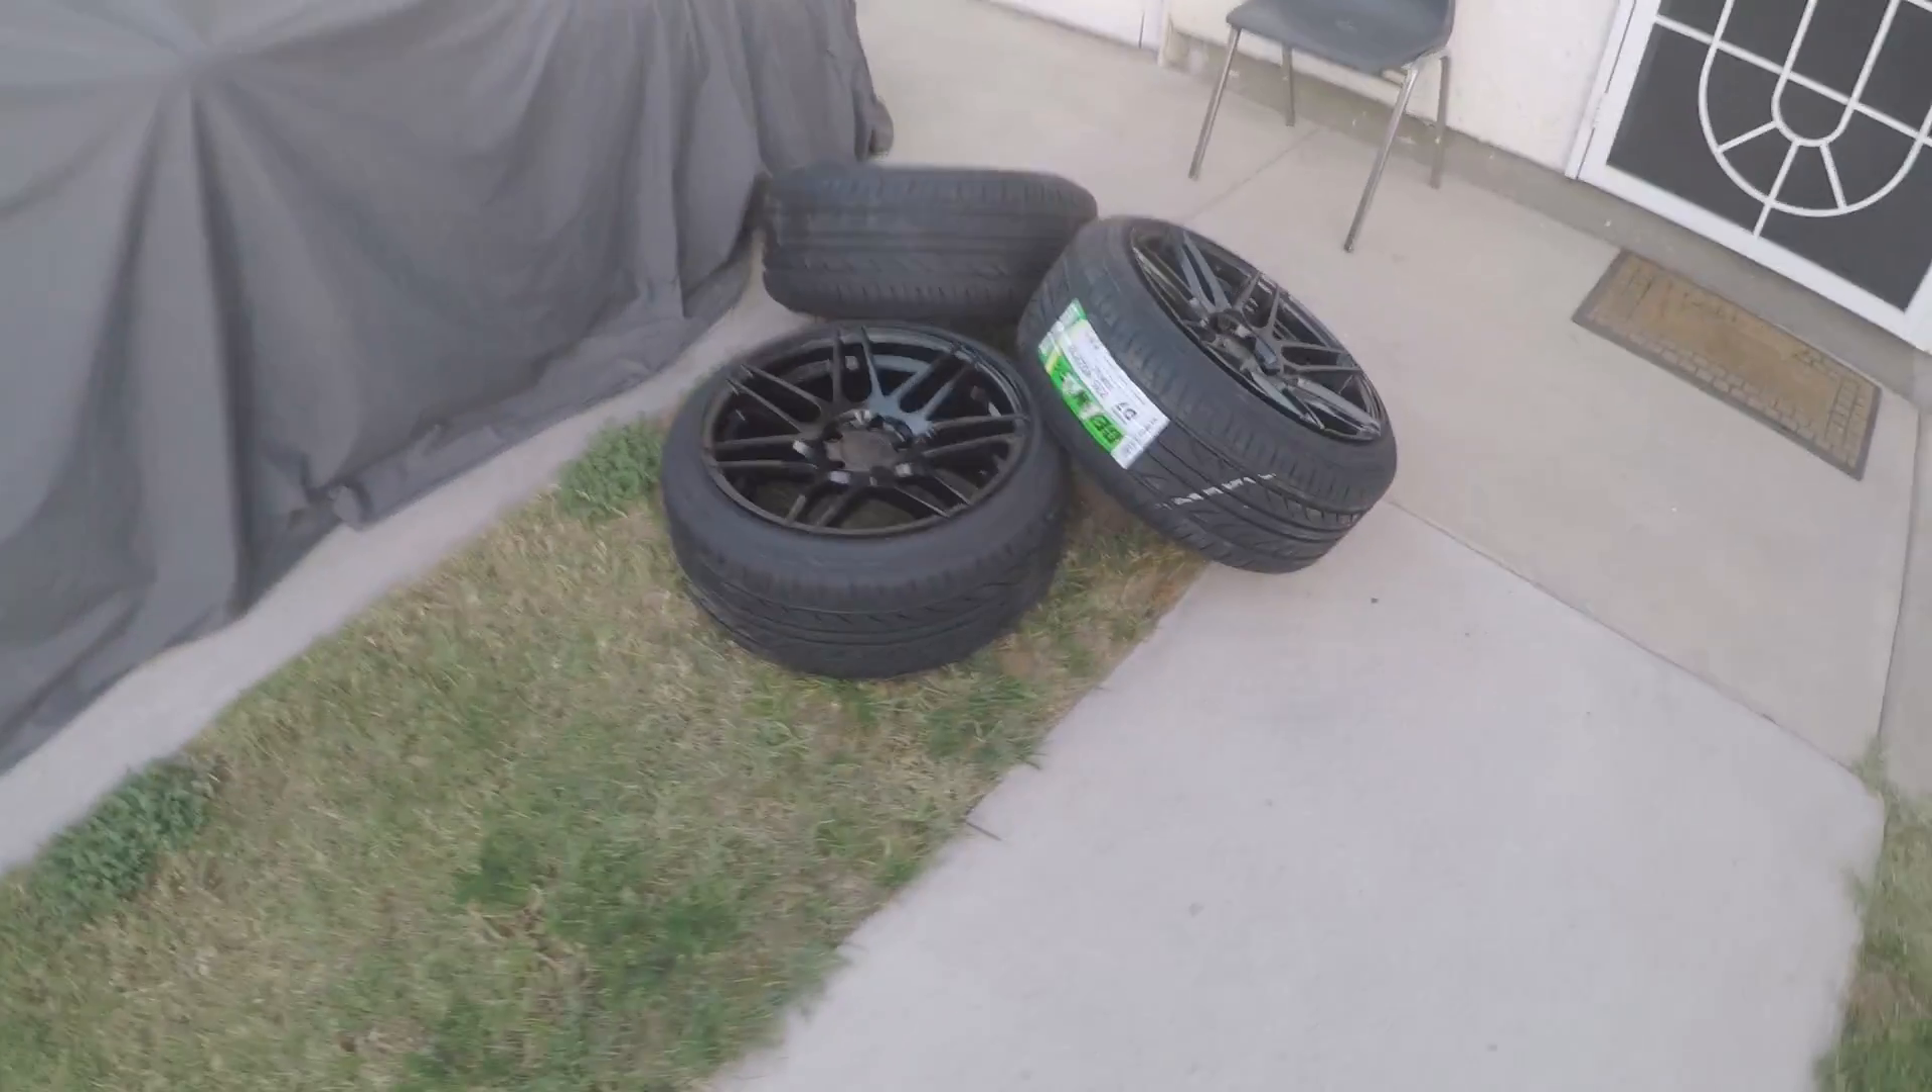Bueno pues aquí ya tenemos los rines con las llantas puestas.